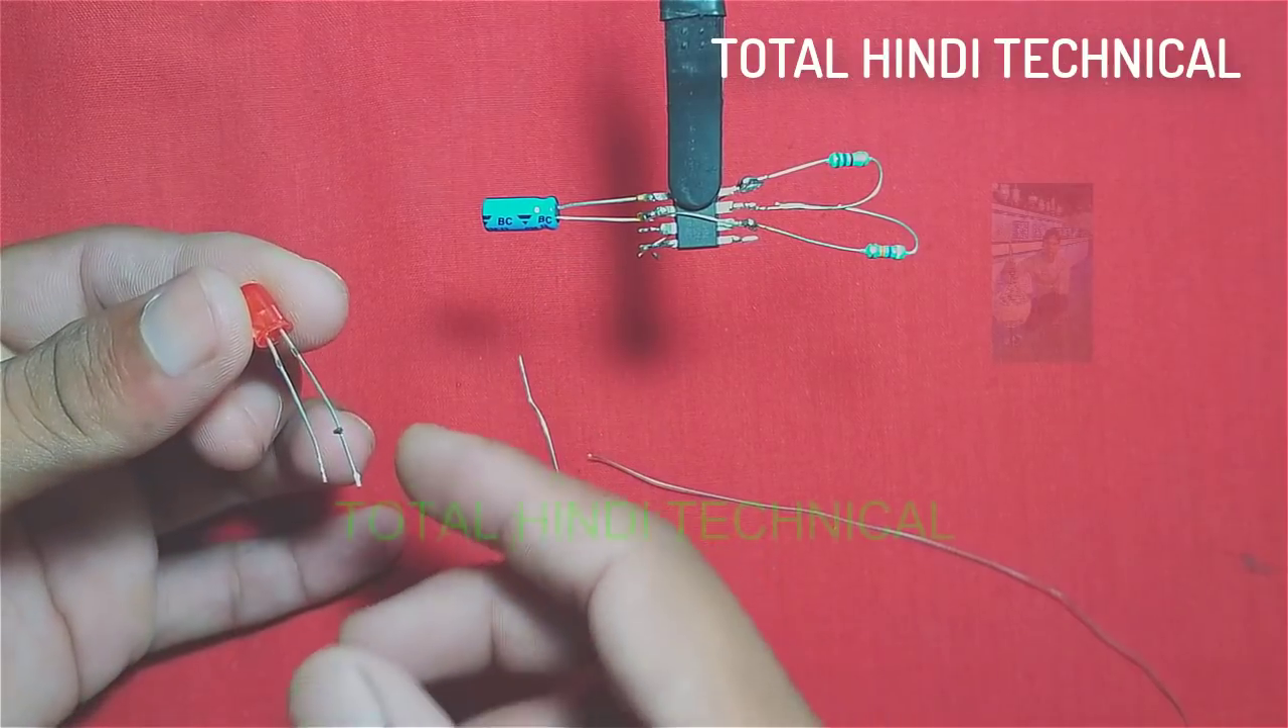तो दोस्तों क्यापैसिटर भी मैं यहाँ पर लगा चुका हूँ।